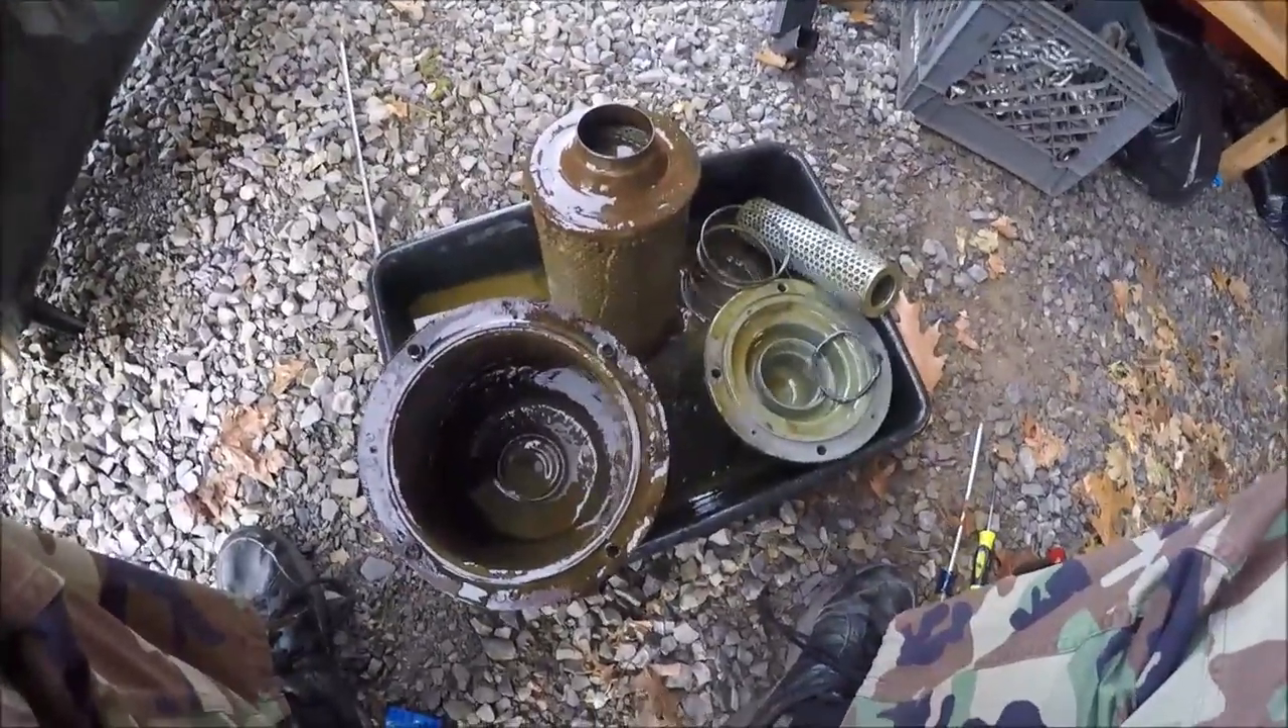Well, I got the filter assembly apart.